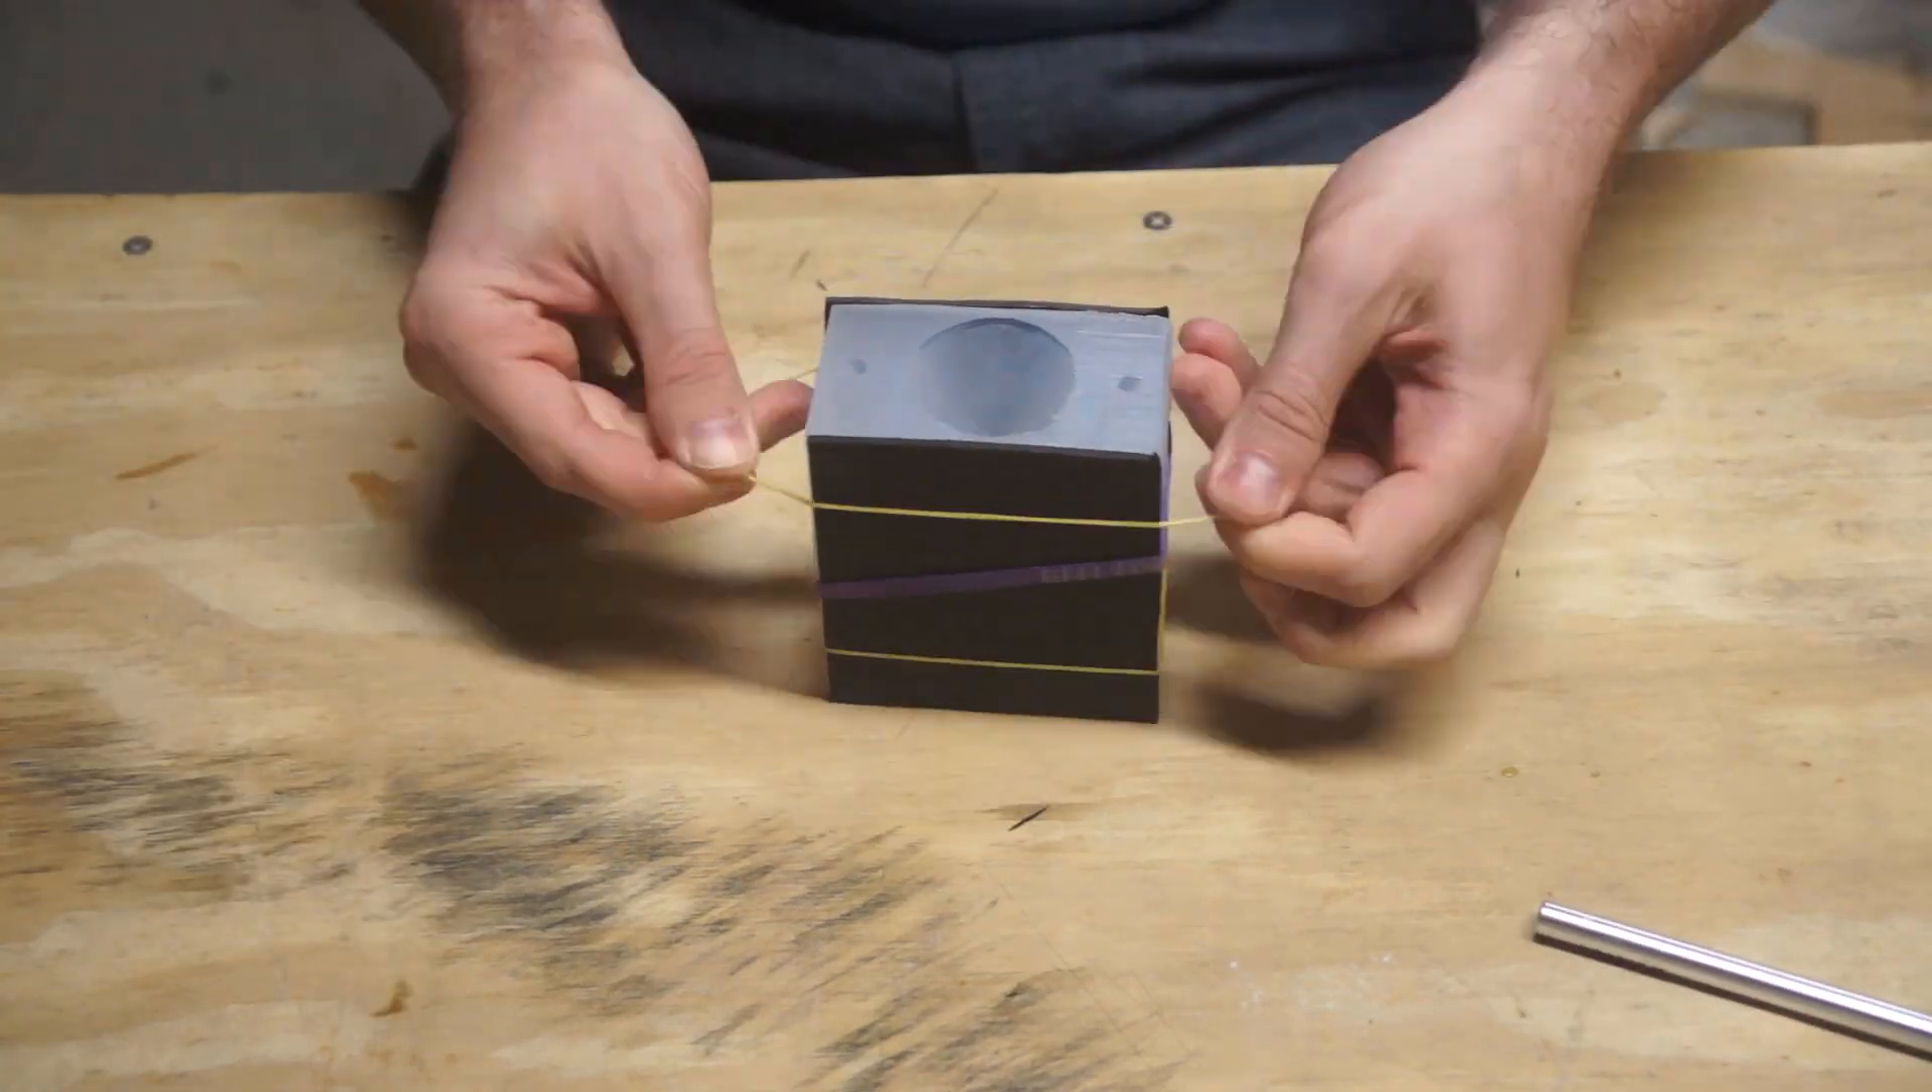Then I wrapped some rubber bands around to keep everything sealed up nicely.